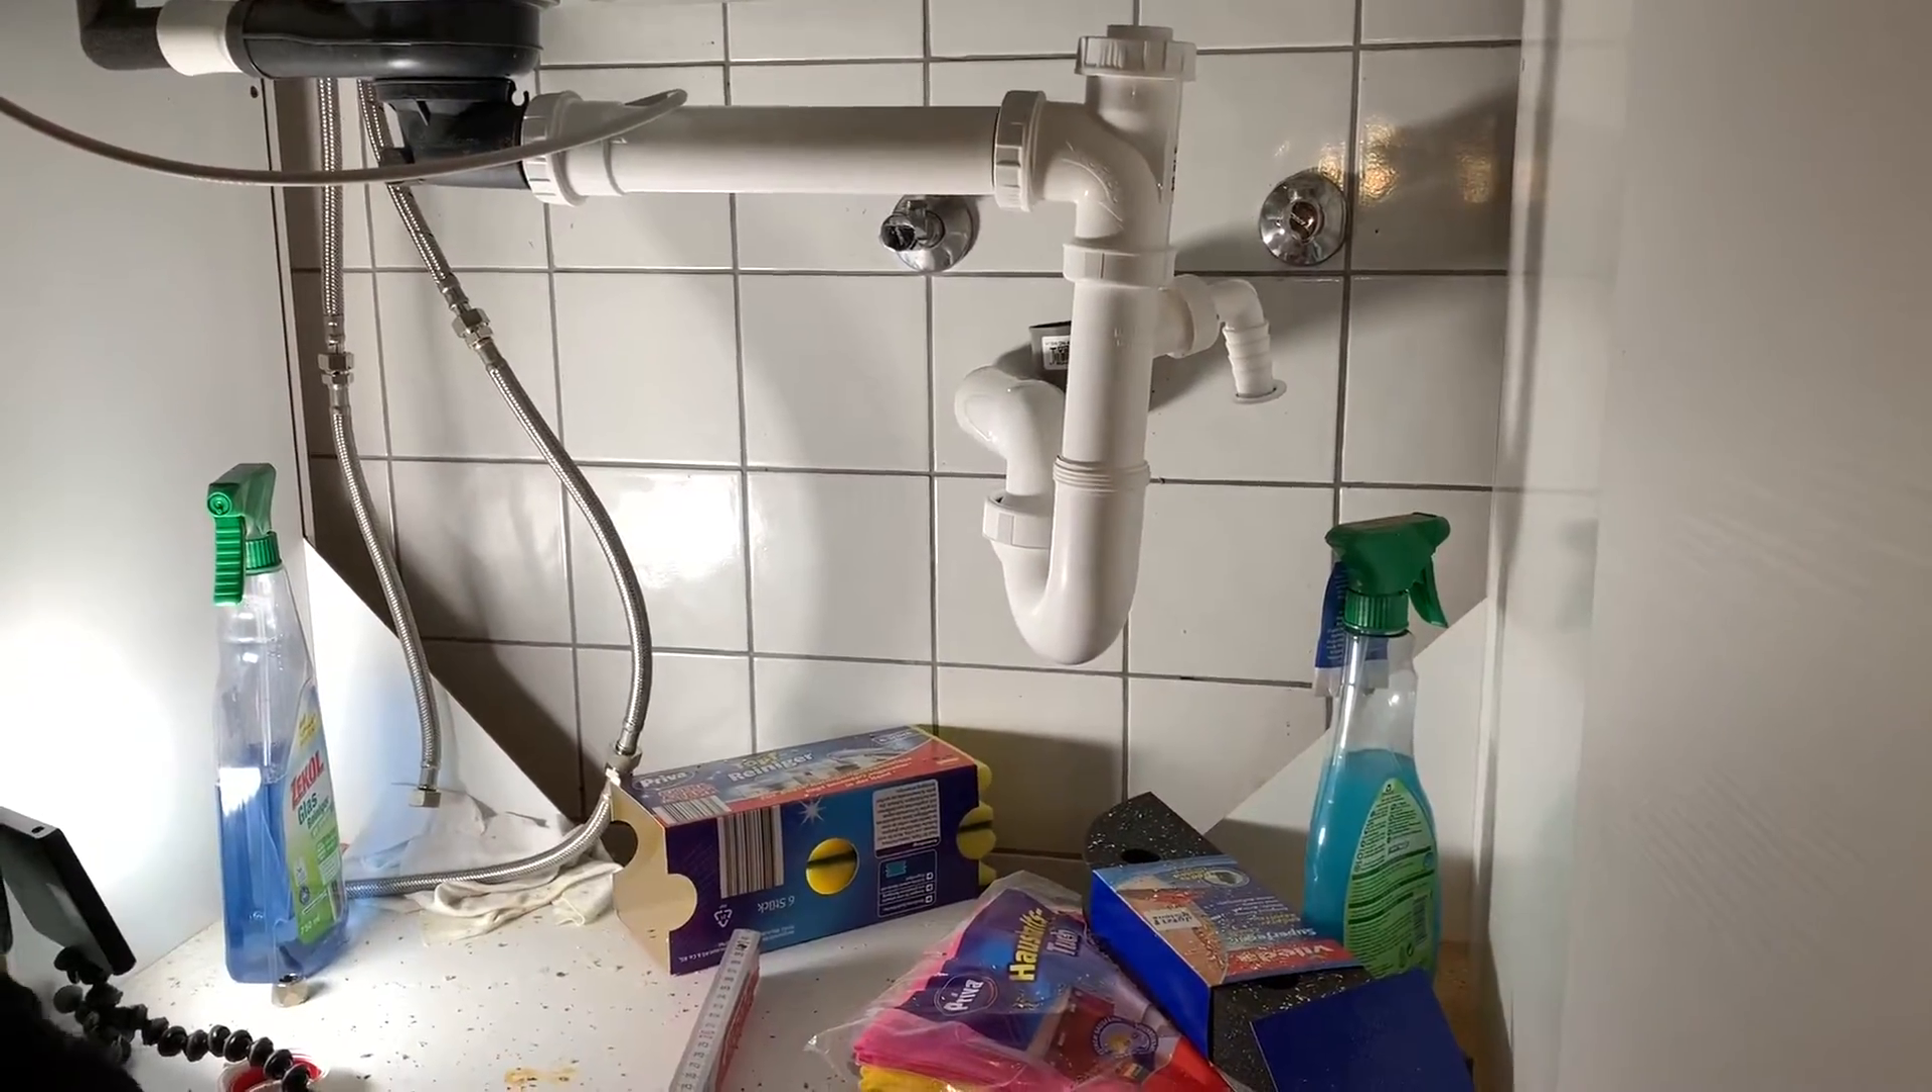Das Siphon ist dran wie ihr seht es geht also runter und wieder hoch.